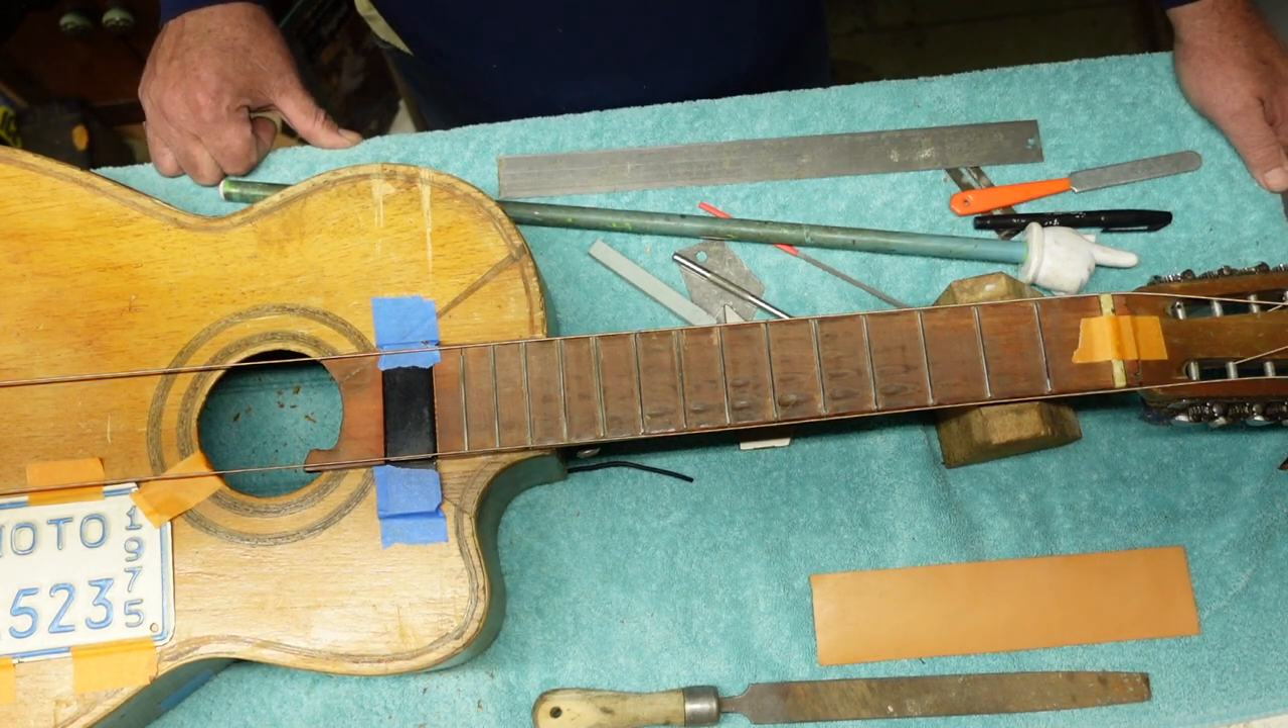We got the frets back in we didn't break up the fingerboard to do it.